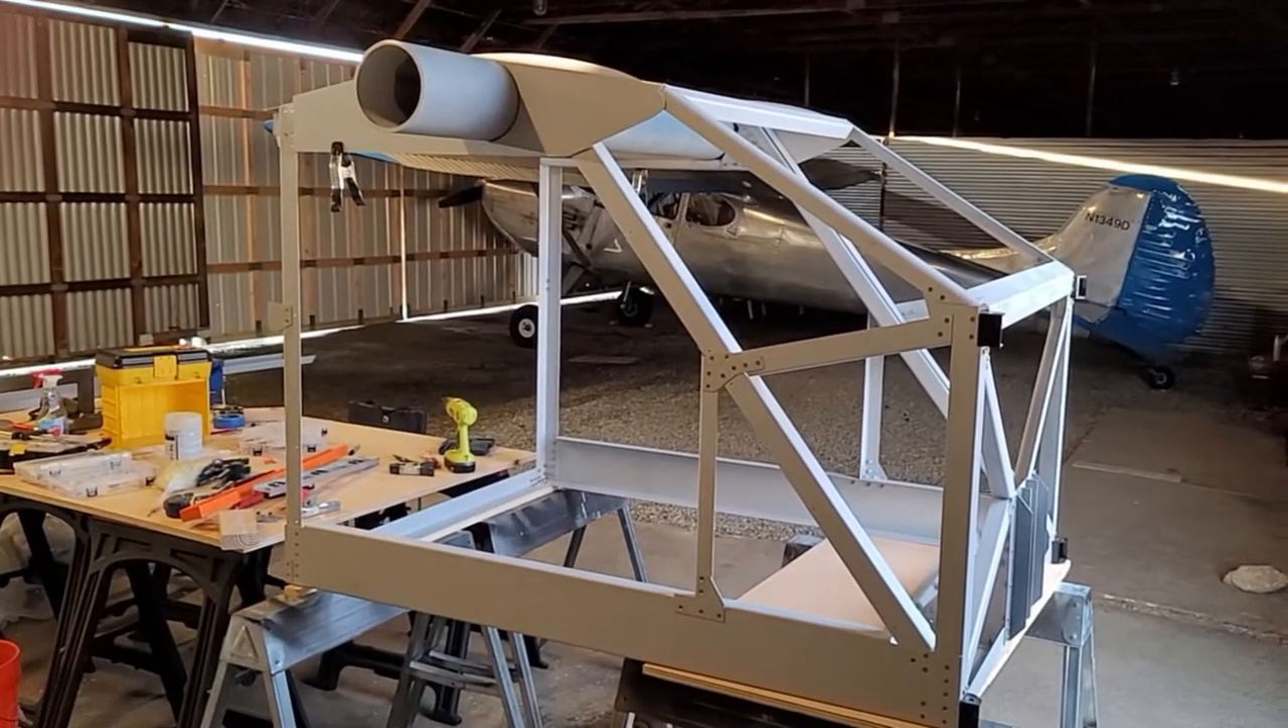The cabin is completely done except for you know putting the floor in the firewall in.